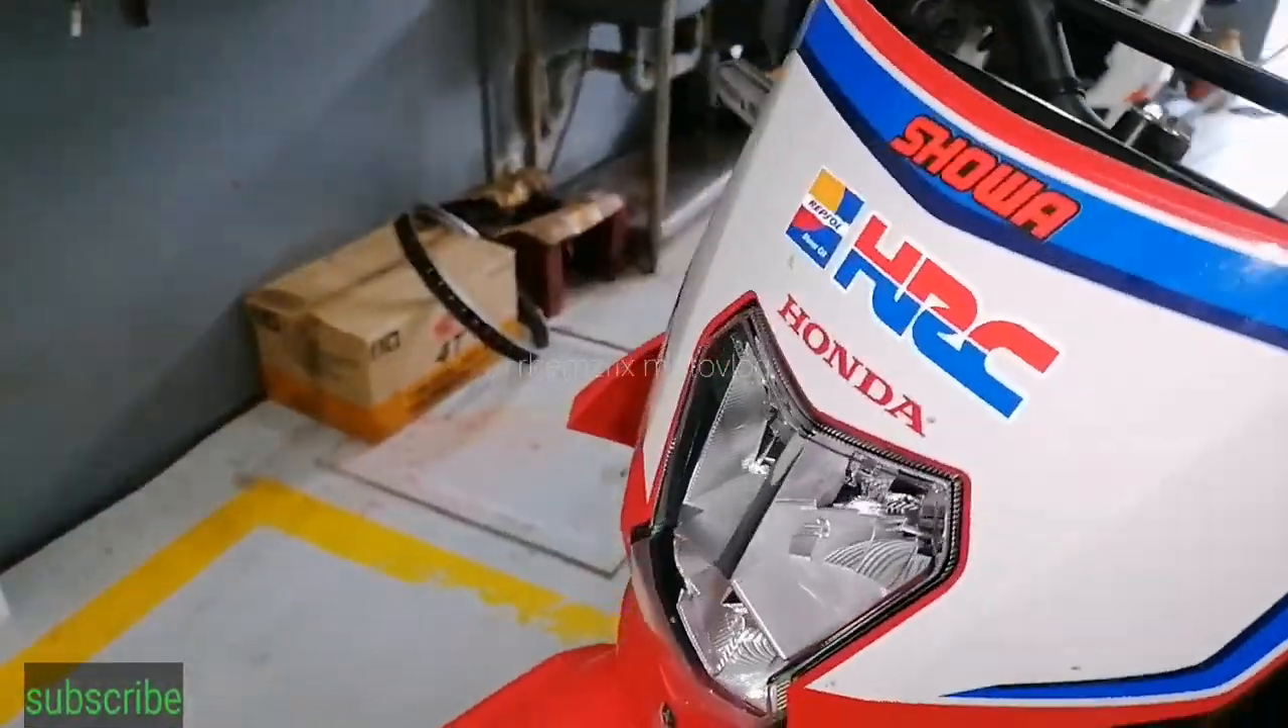Tapos na natin naibalik ang kanyang headlight.